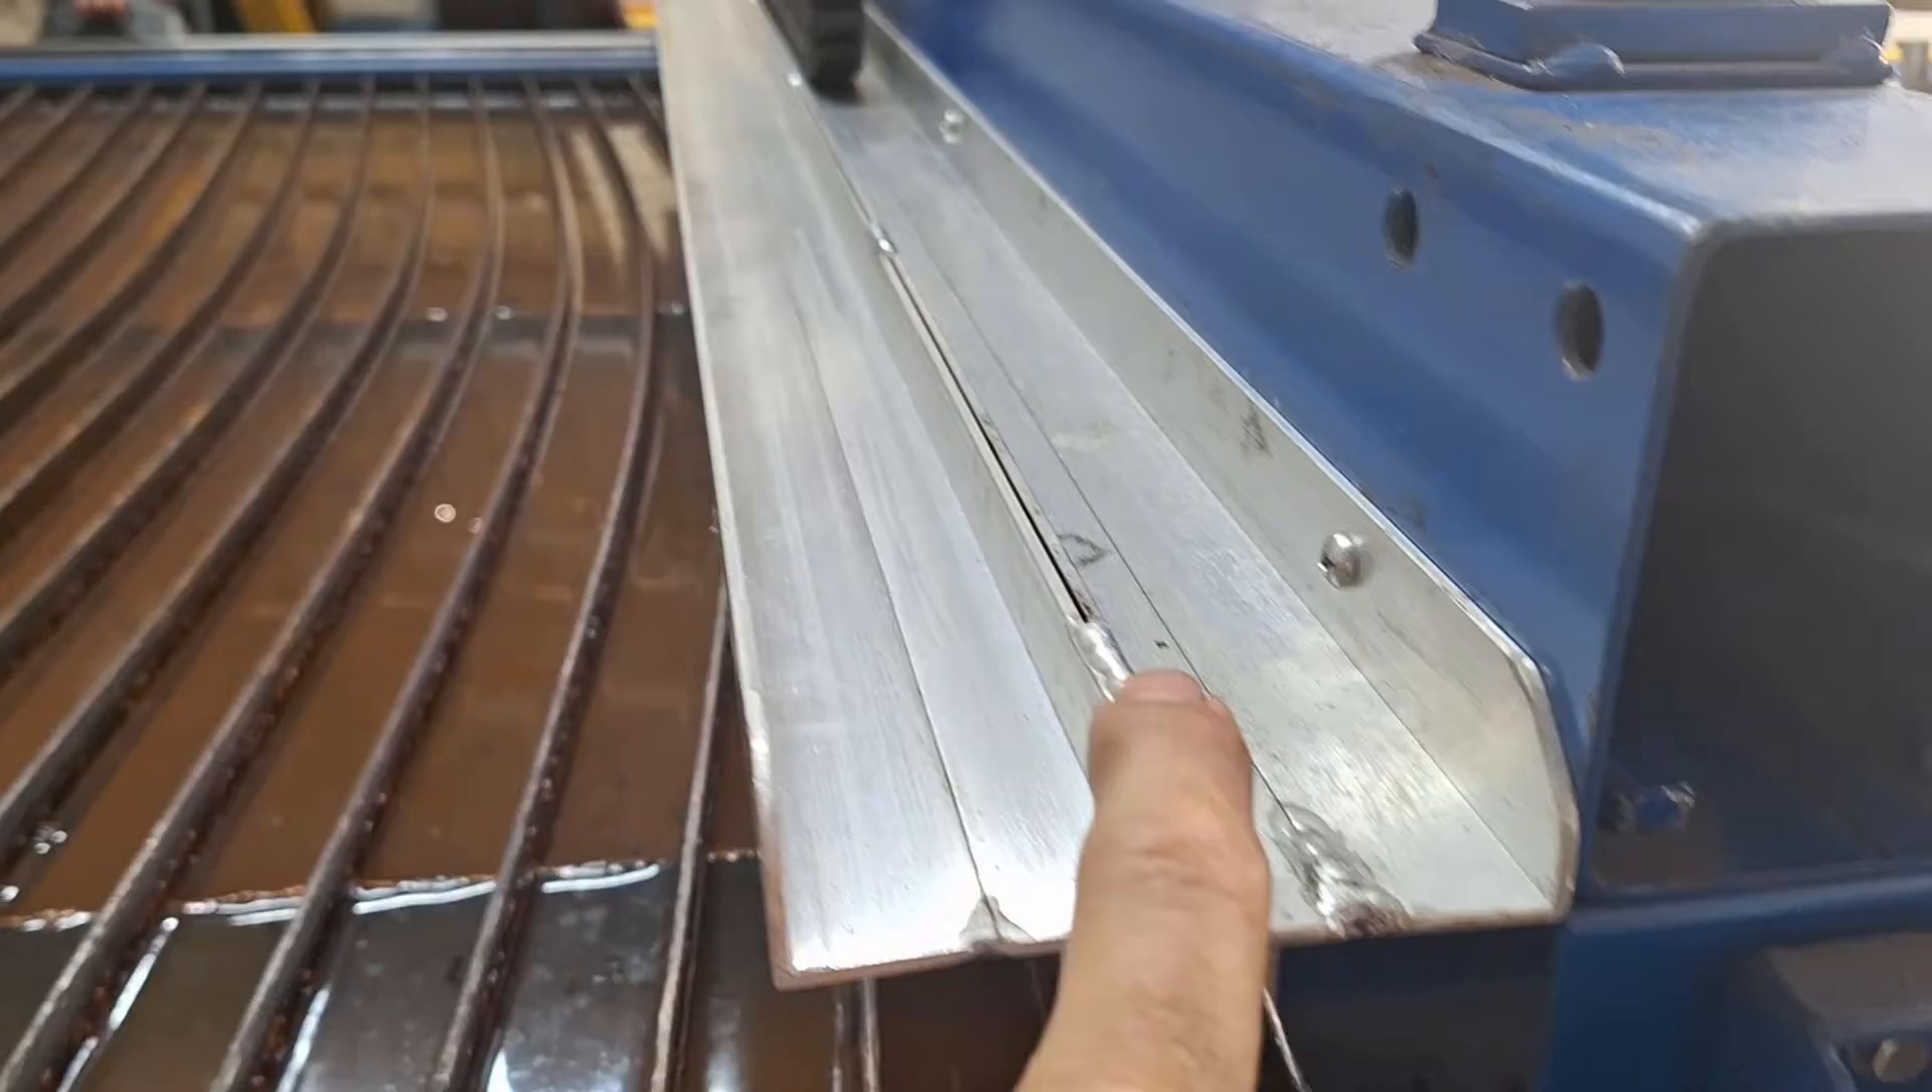I've now got these two separate channels welded together bolted back onto the gantry.